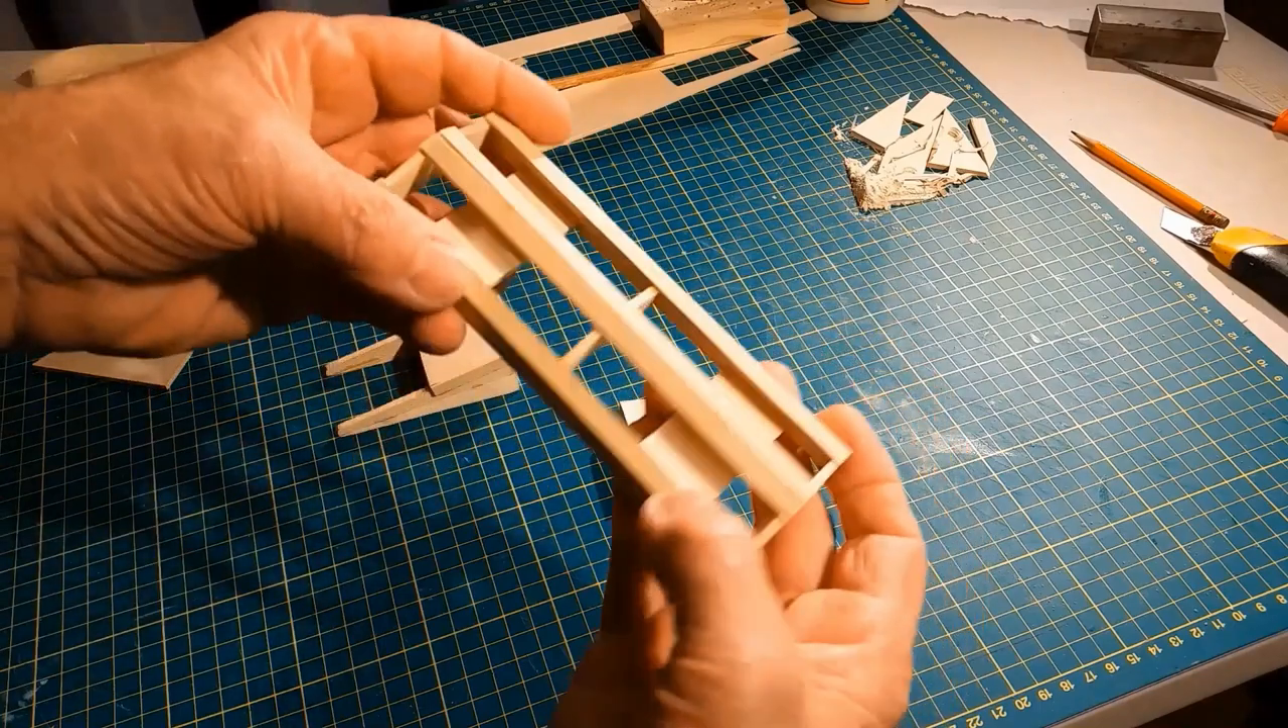And on the skylight, I've added two cross pieces here.